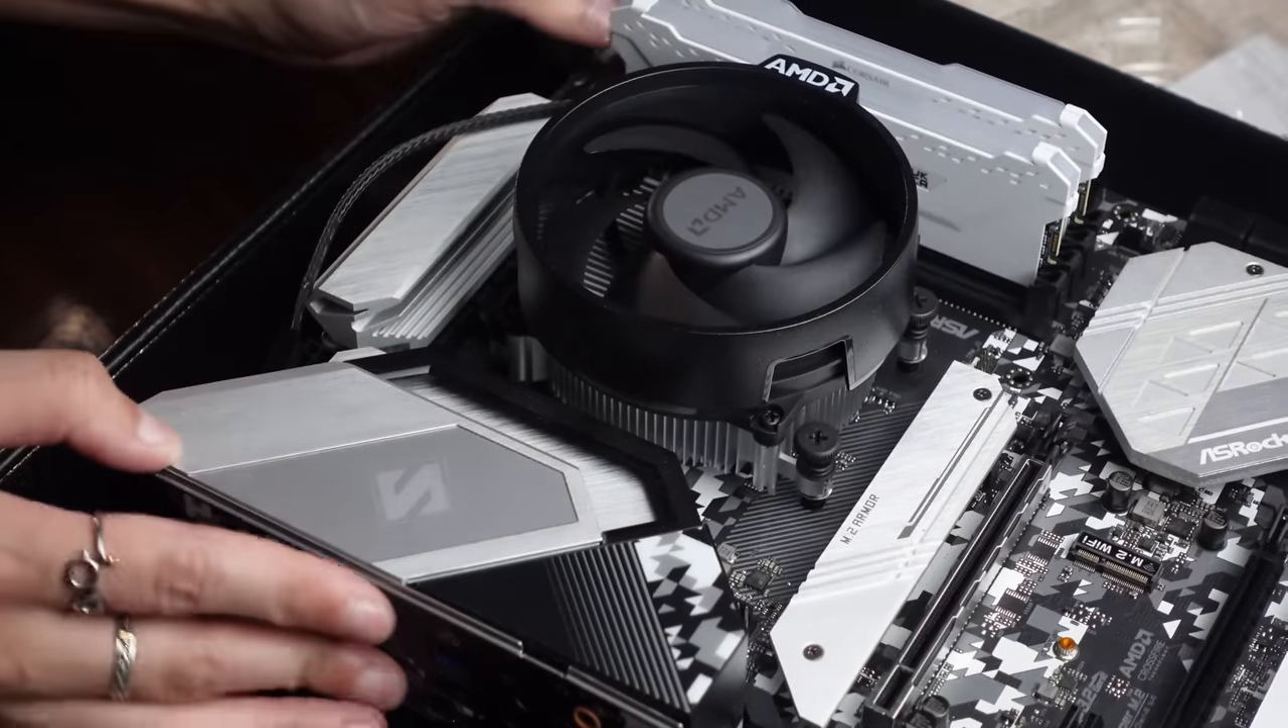Y ahí quedaría entonces perfectamente puesto nuestro cooler de stock.